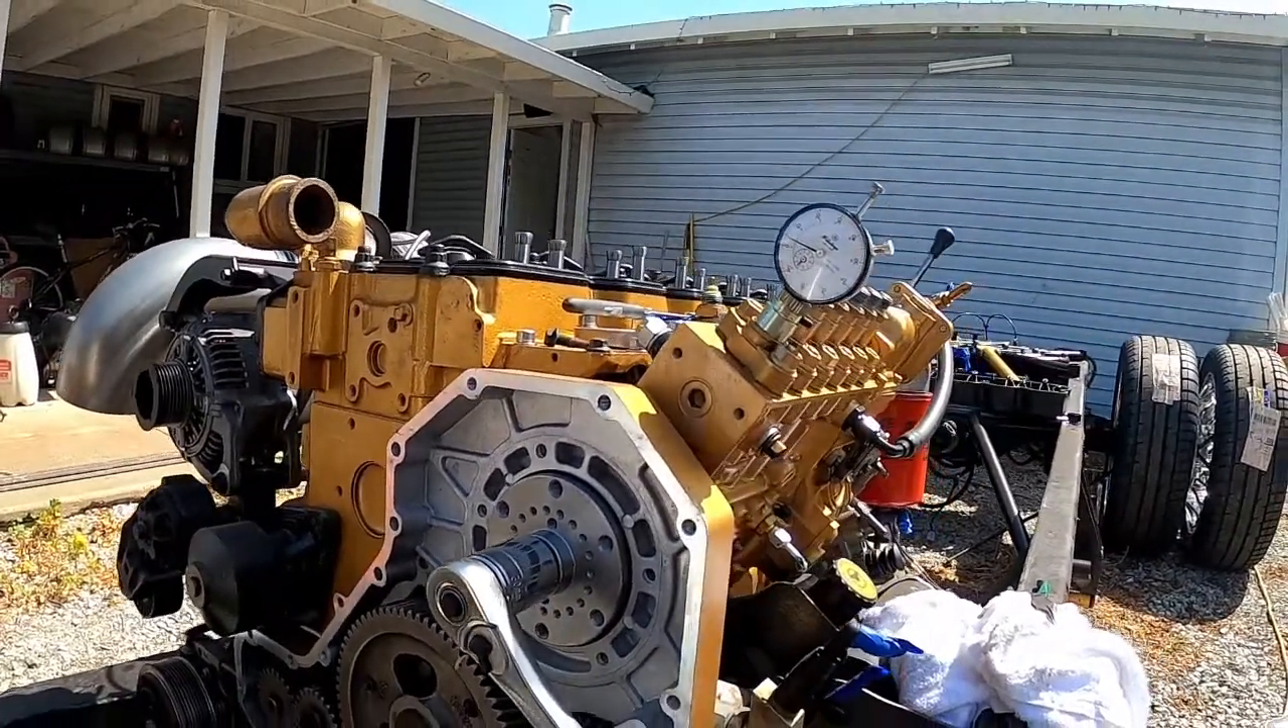All right well I've got the dial gauge inserted into the P pump here and I'm still trying to fully grasp exactly what's going on with it.